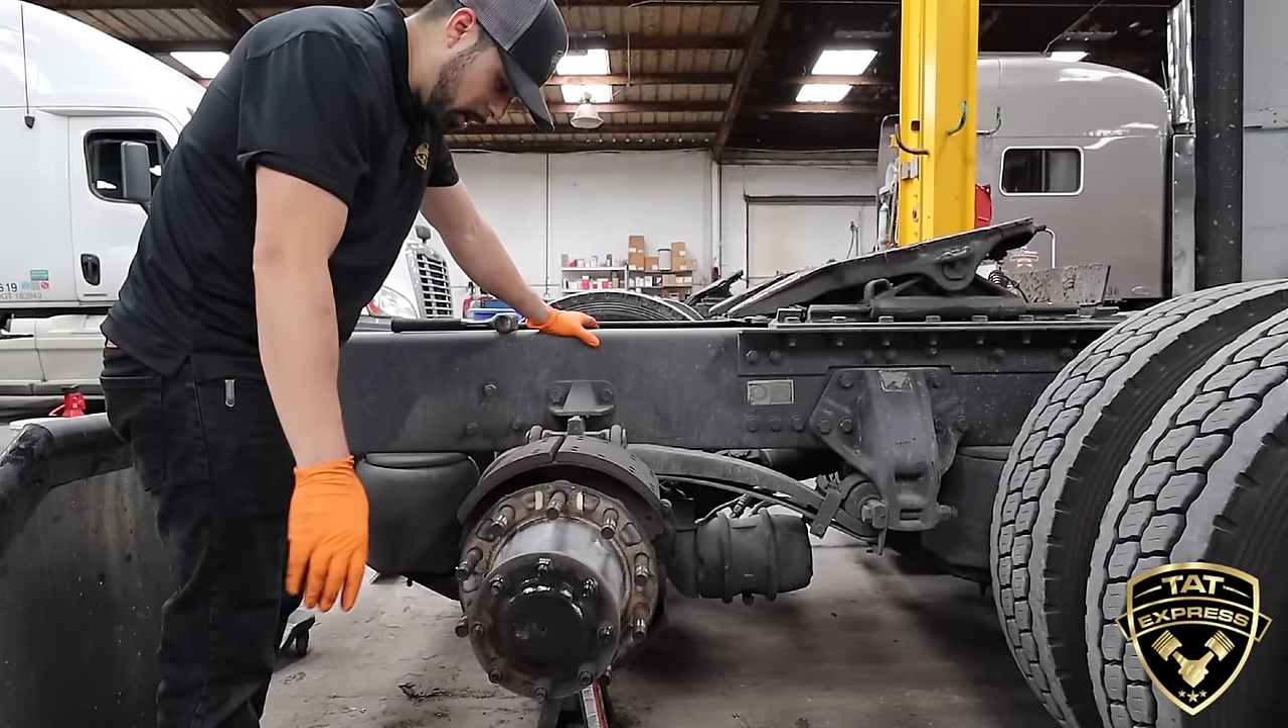Okay guys, so we got the brake drum off.